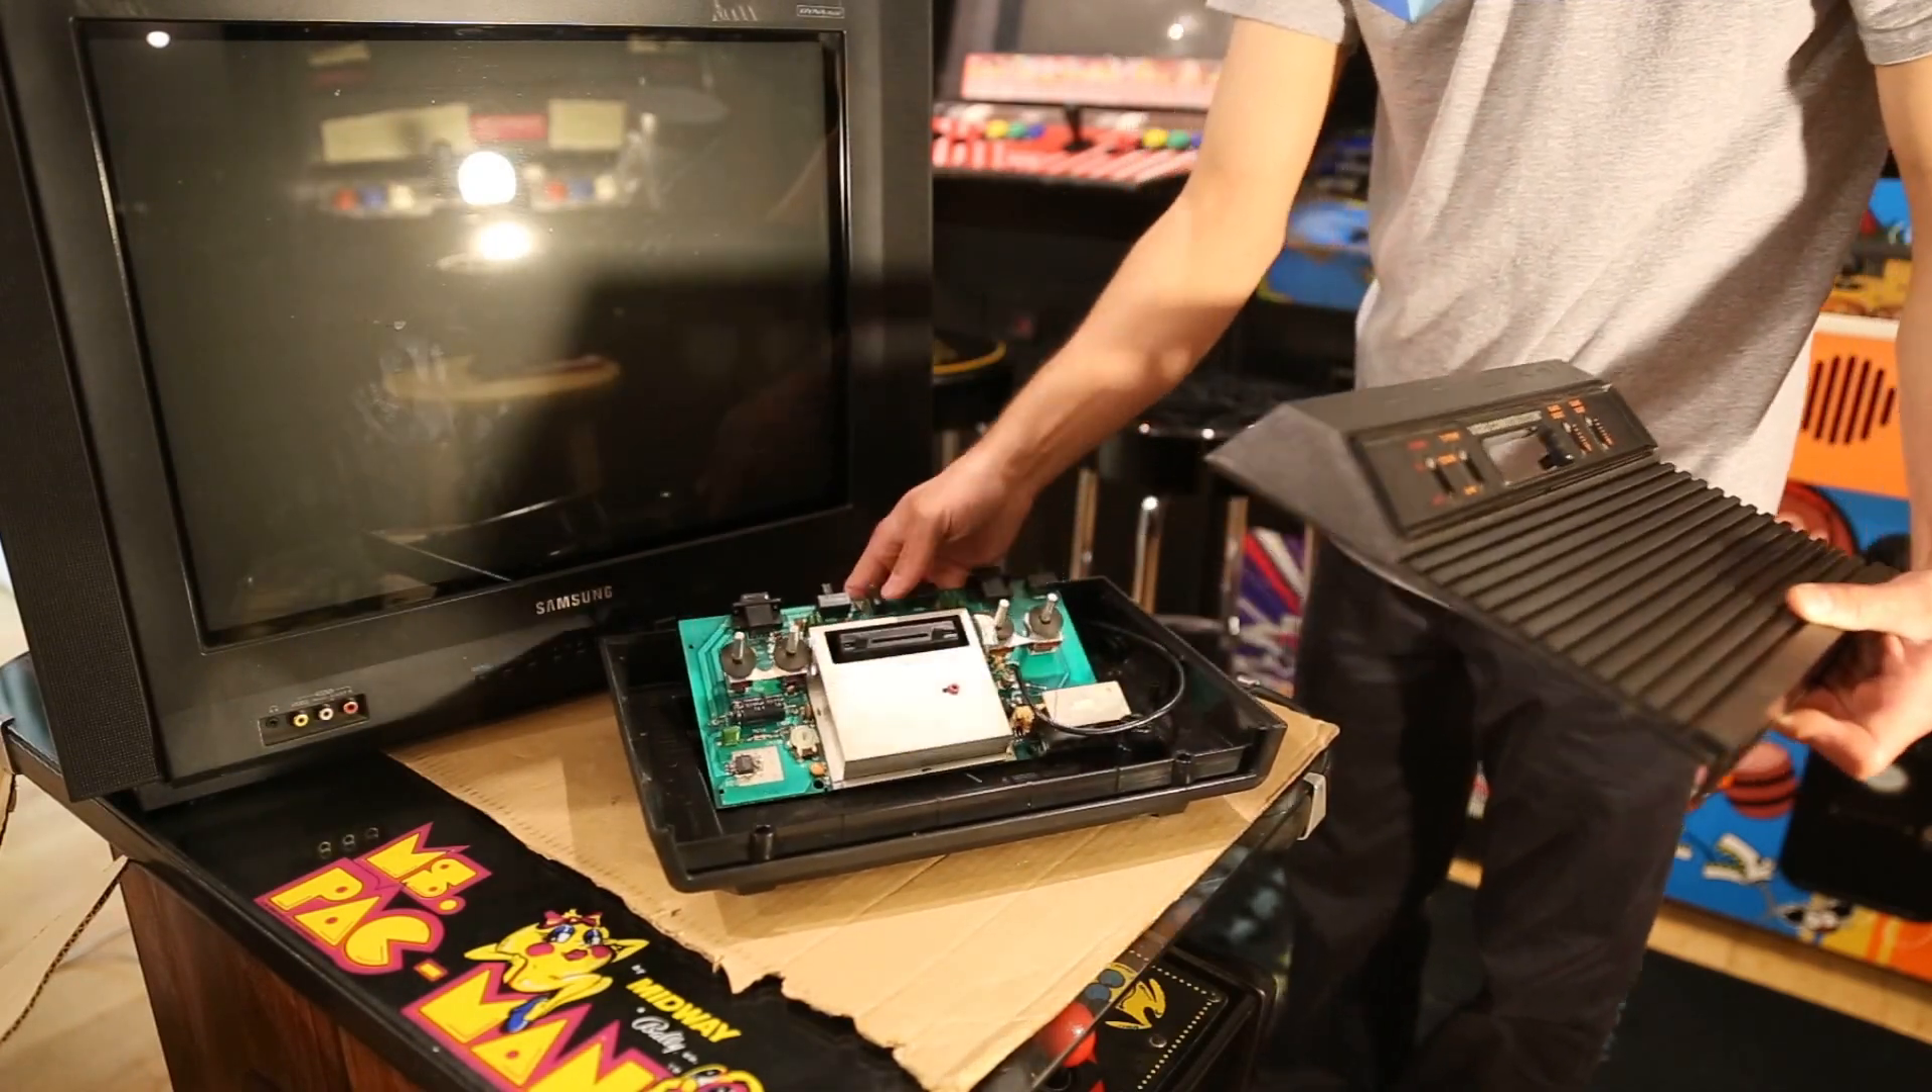Okay so went ahead and took the face off.